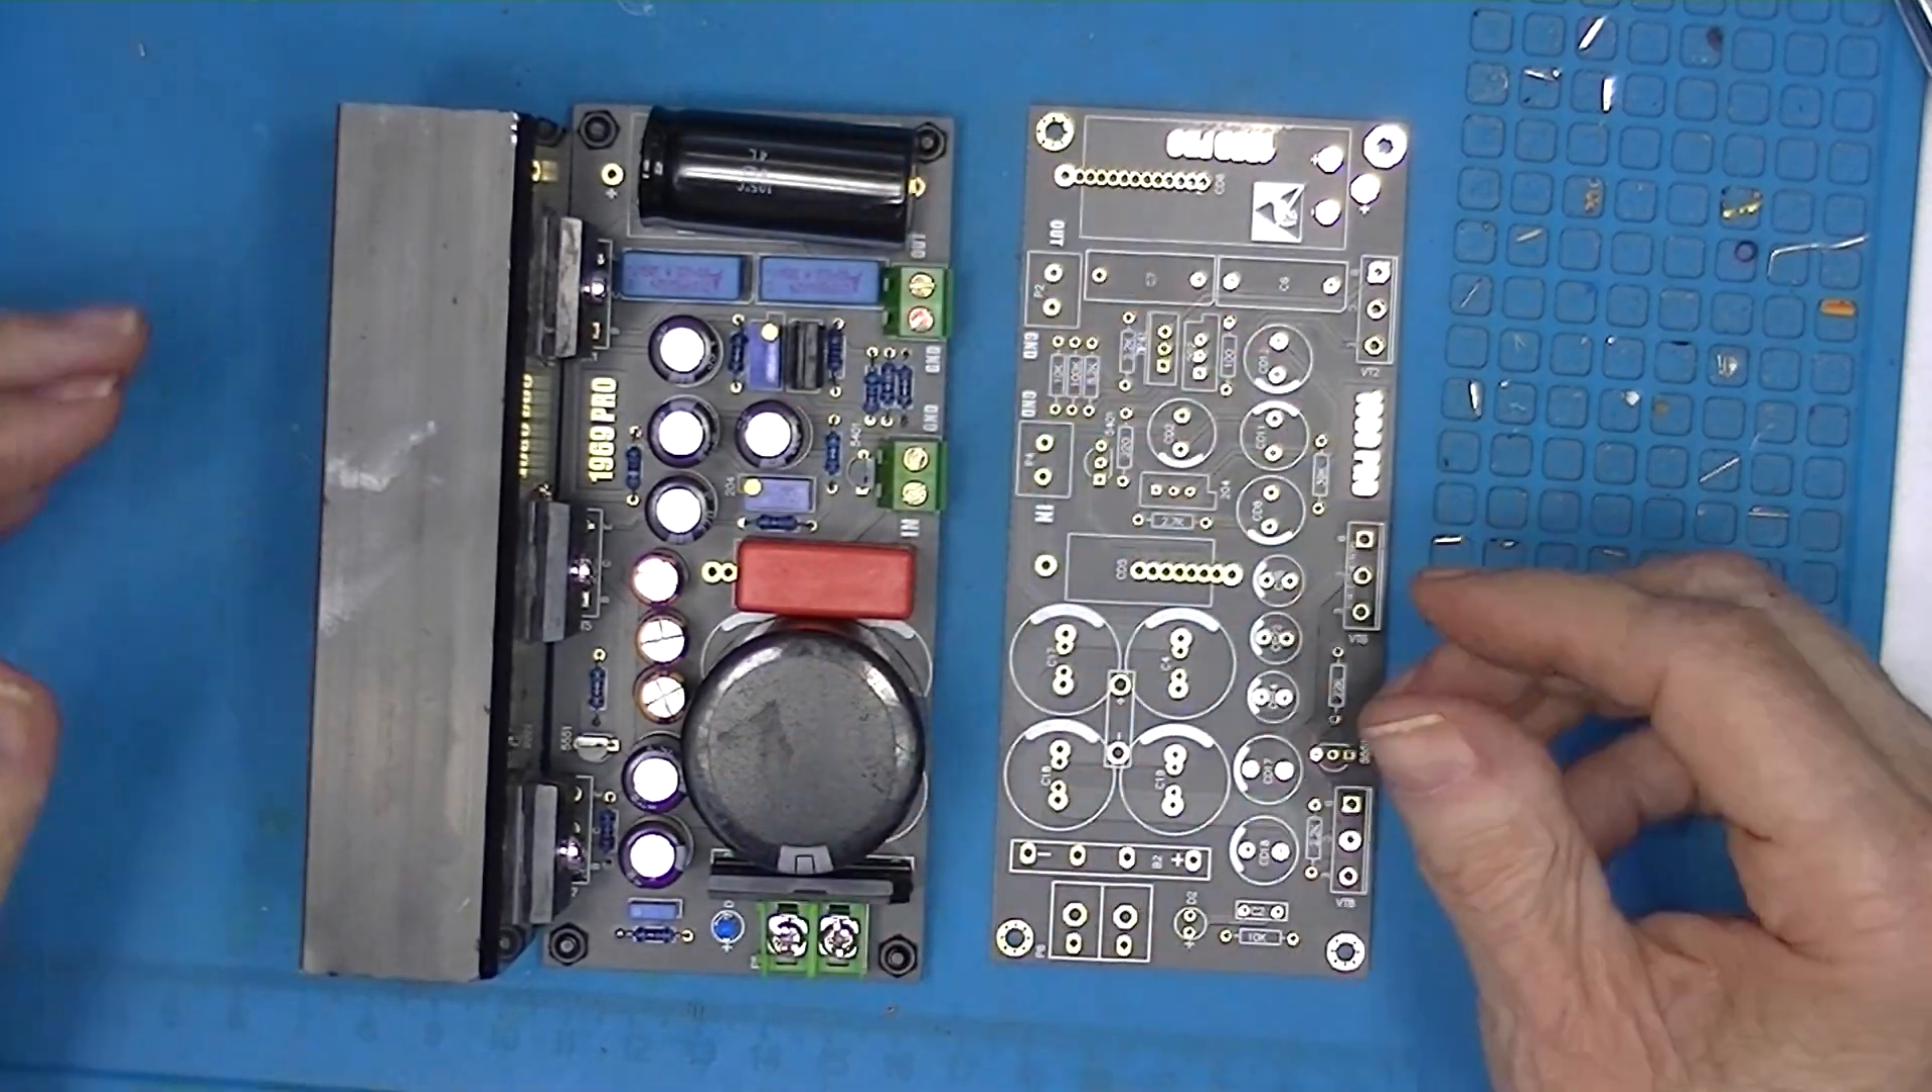I've fully populated this board now including the heatsink and the three terminal devices.